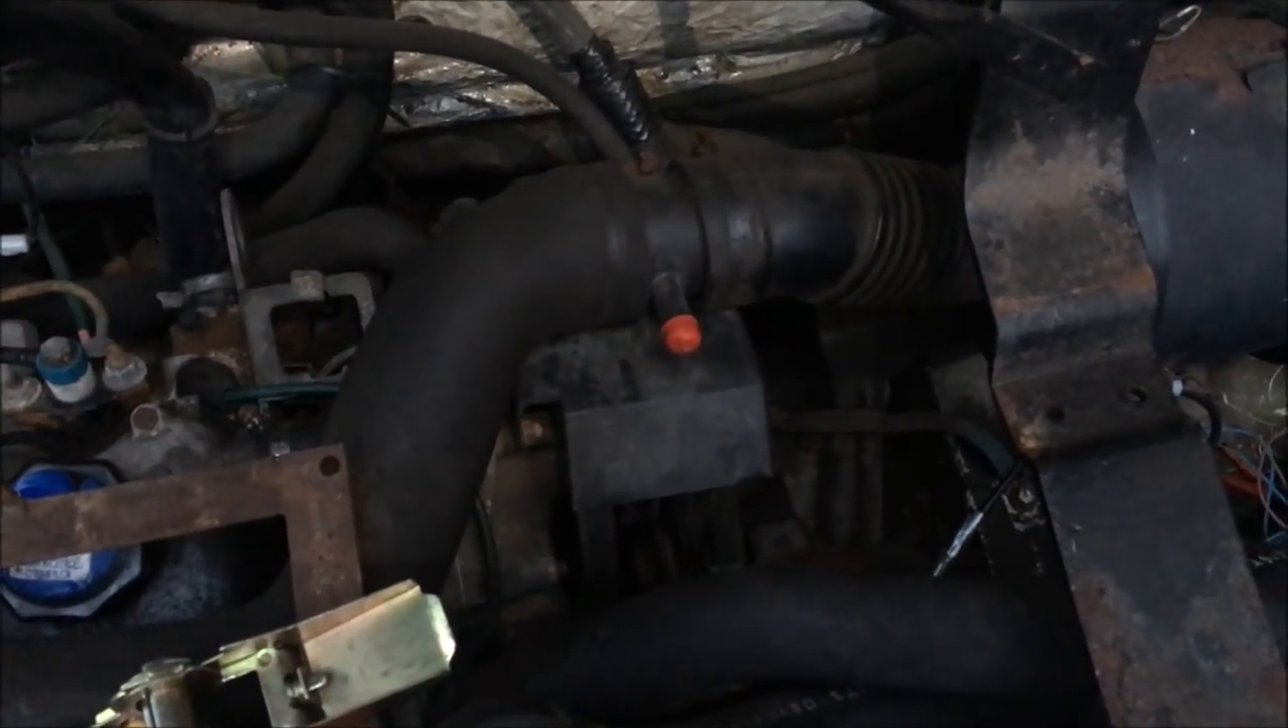There we go that's the uh air intake all put back together again.